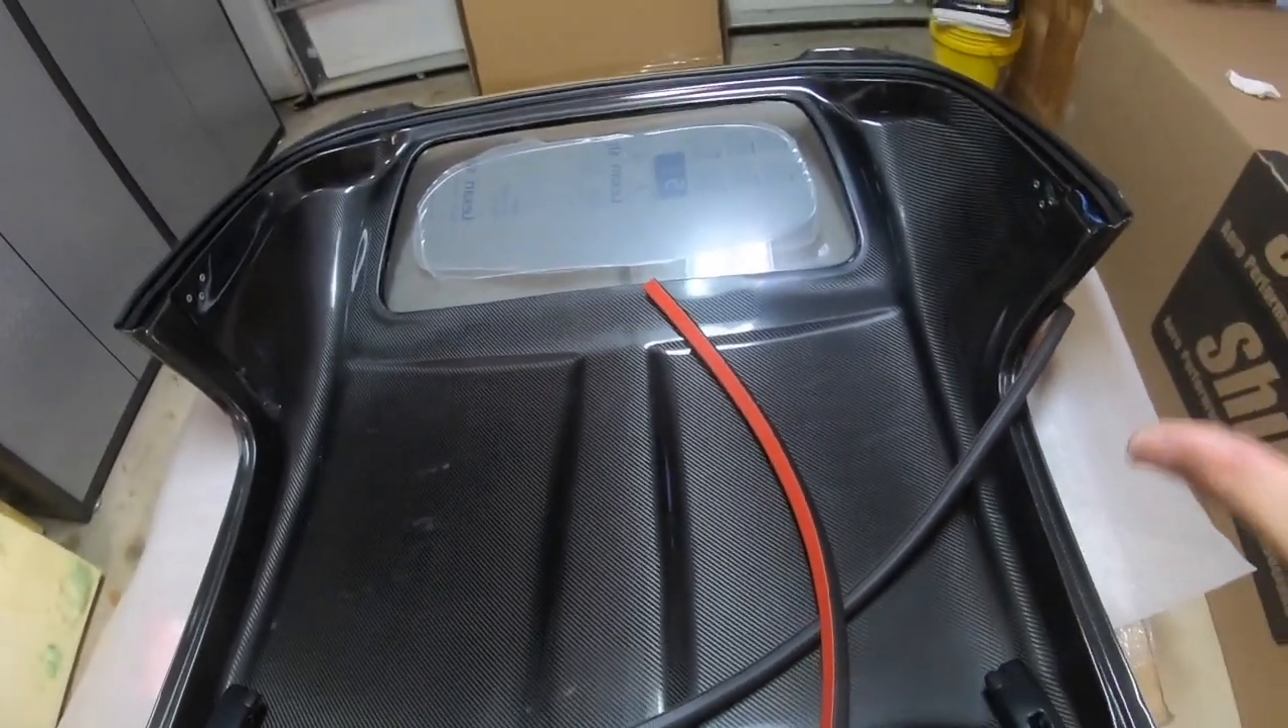So, the top is so far good except for these two rubber seals. I'm going to leave them off now for now.